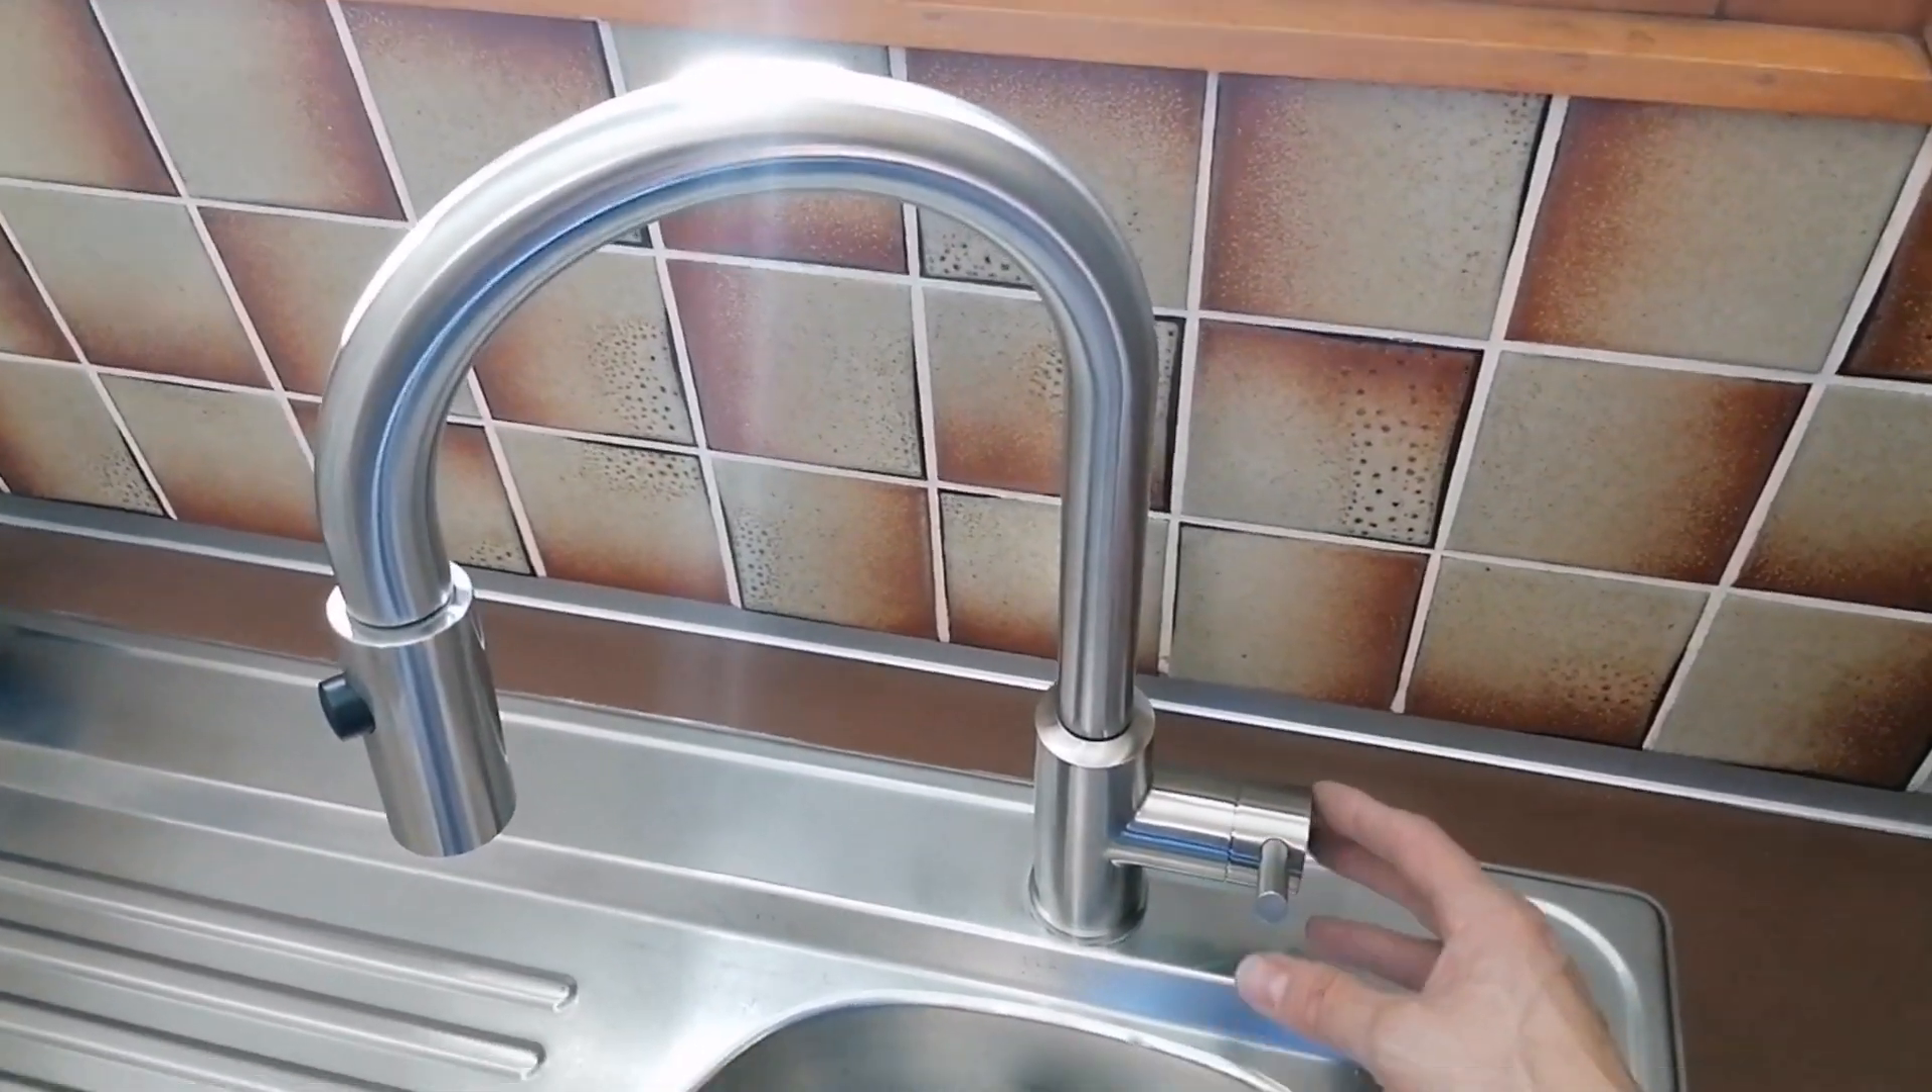Jetzt steht schon mal die ganze Armatur. Ich habe sie nach rechts gedreht.